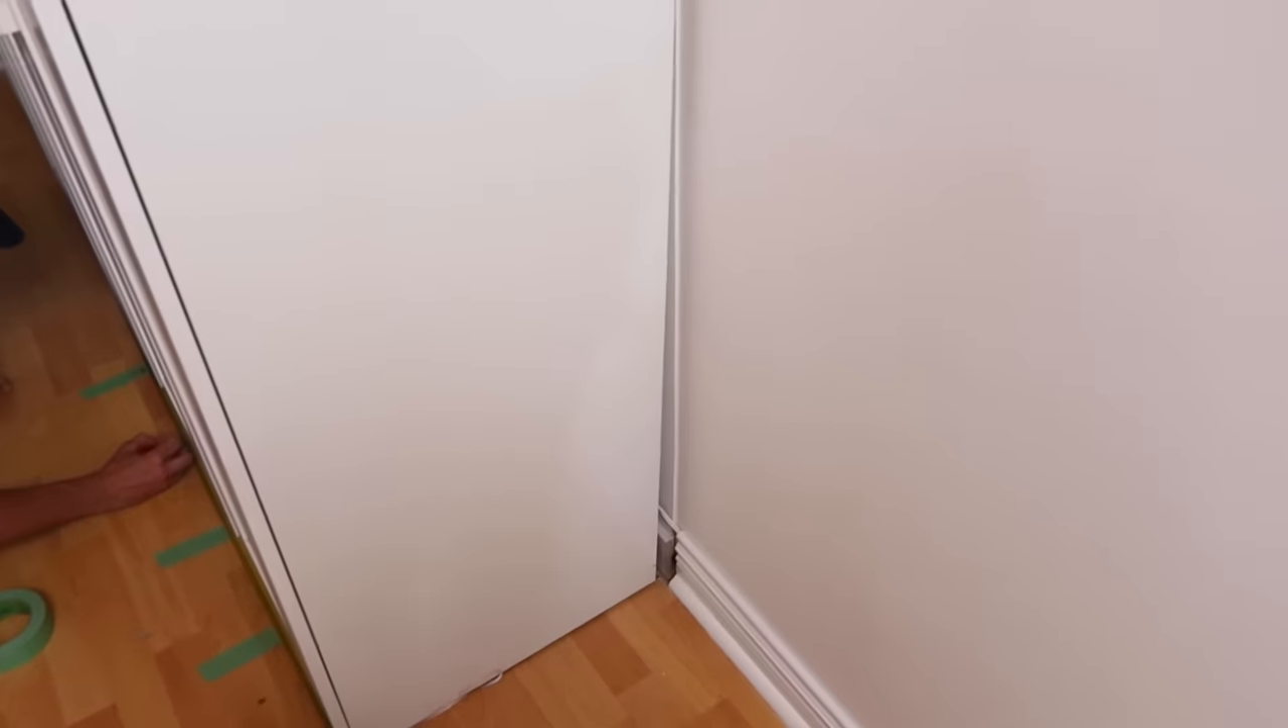So the gaps here are making this feel really unfinished.